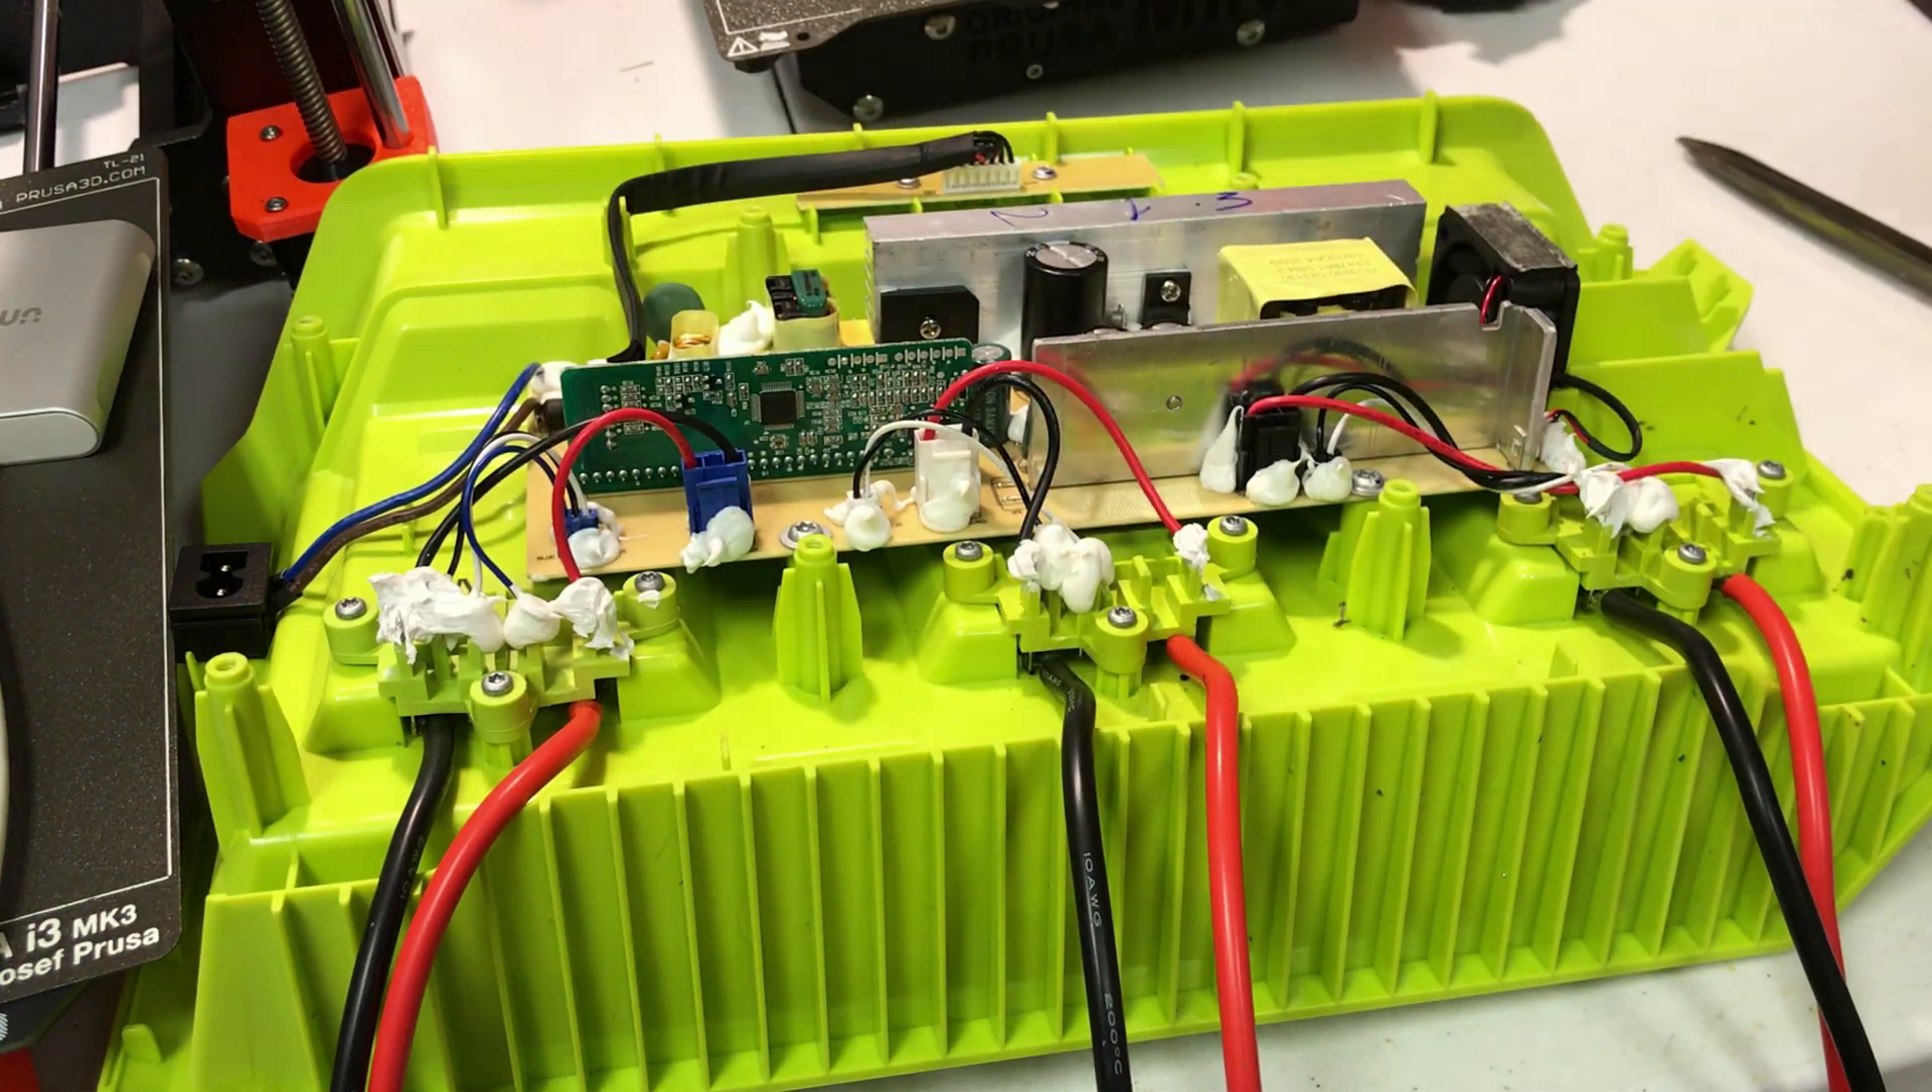I've got the wires soldered on to all three locations and screwed back into their places.